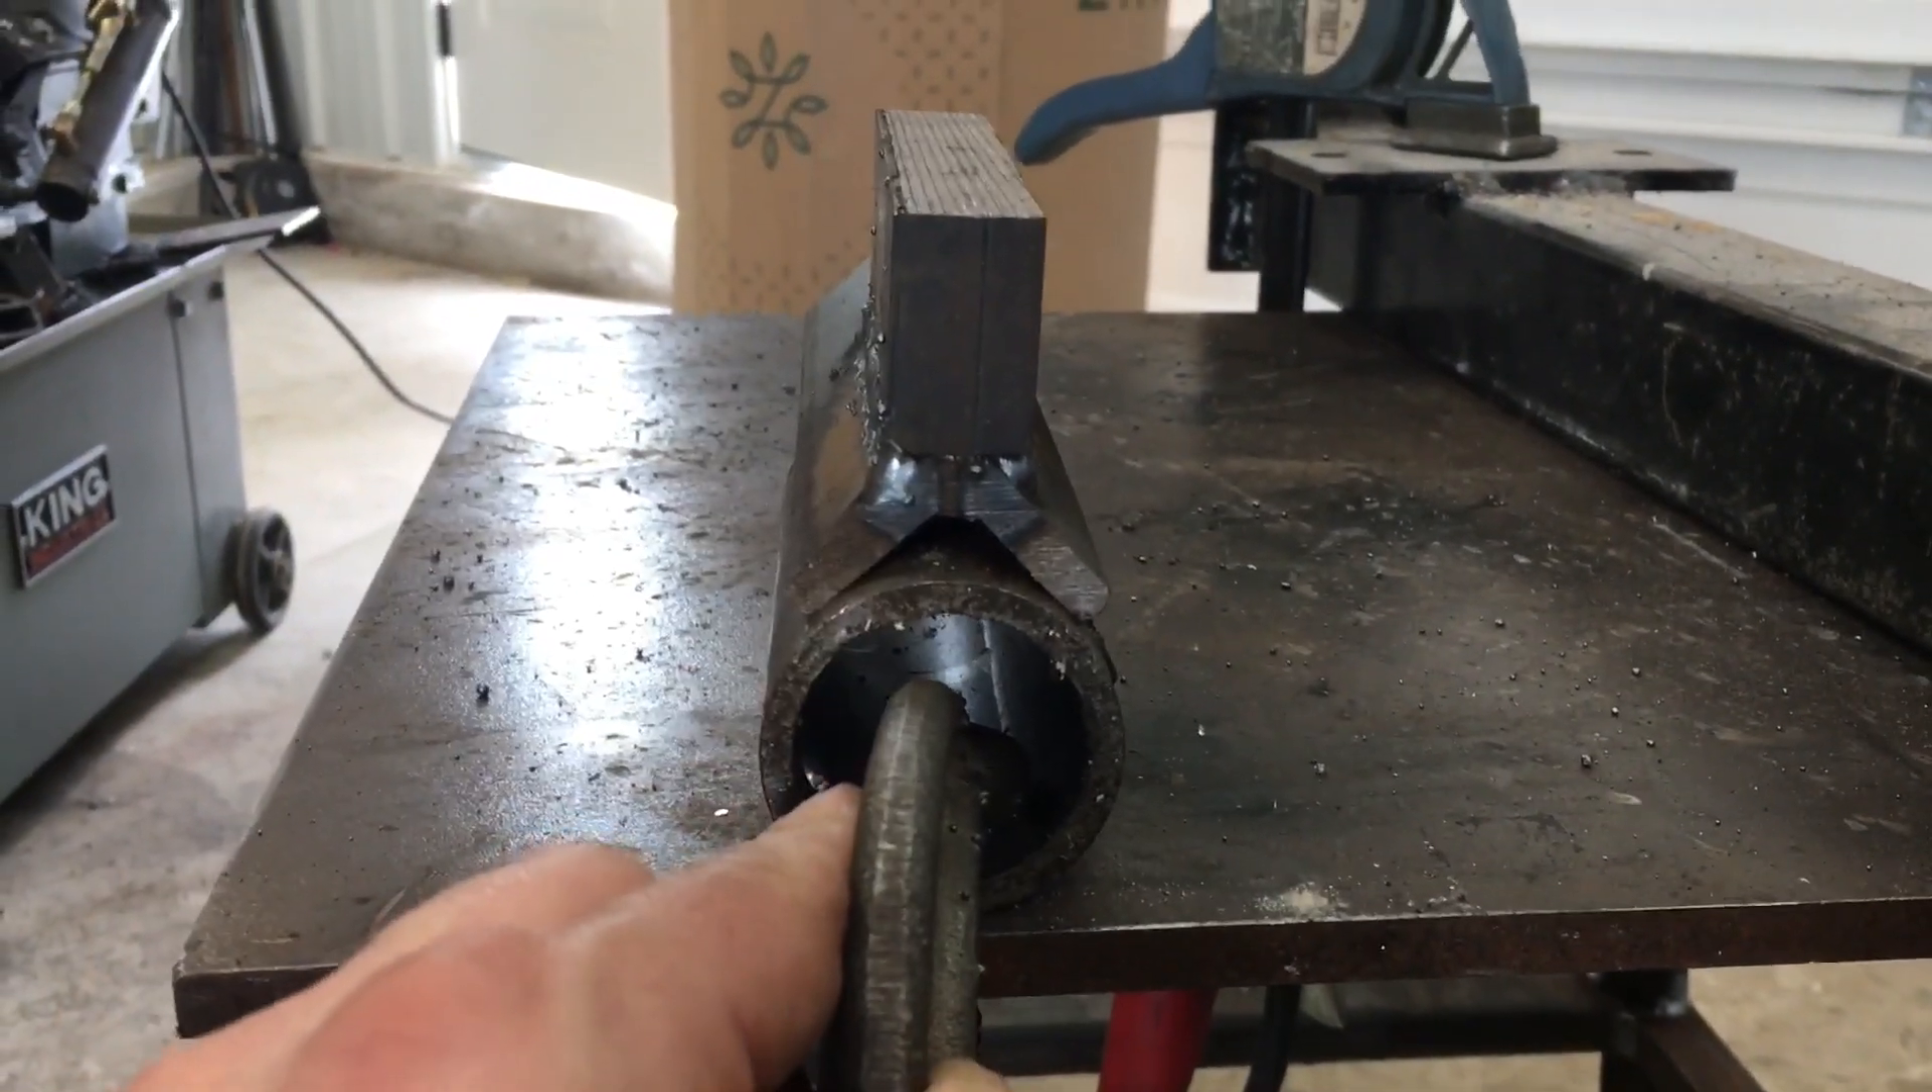I welded this big chunk of stock onto the angle there.